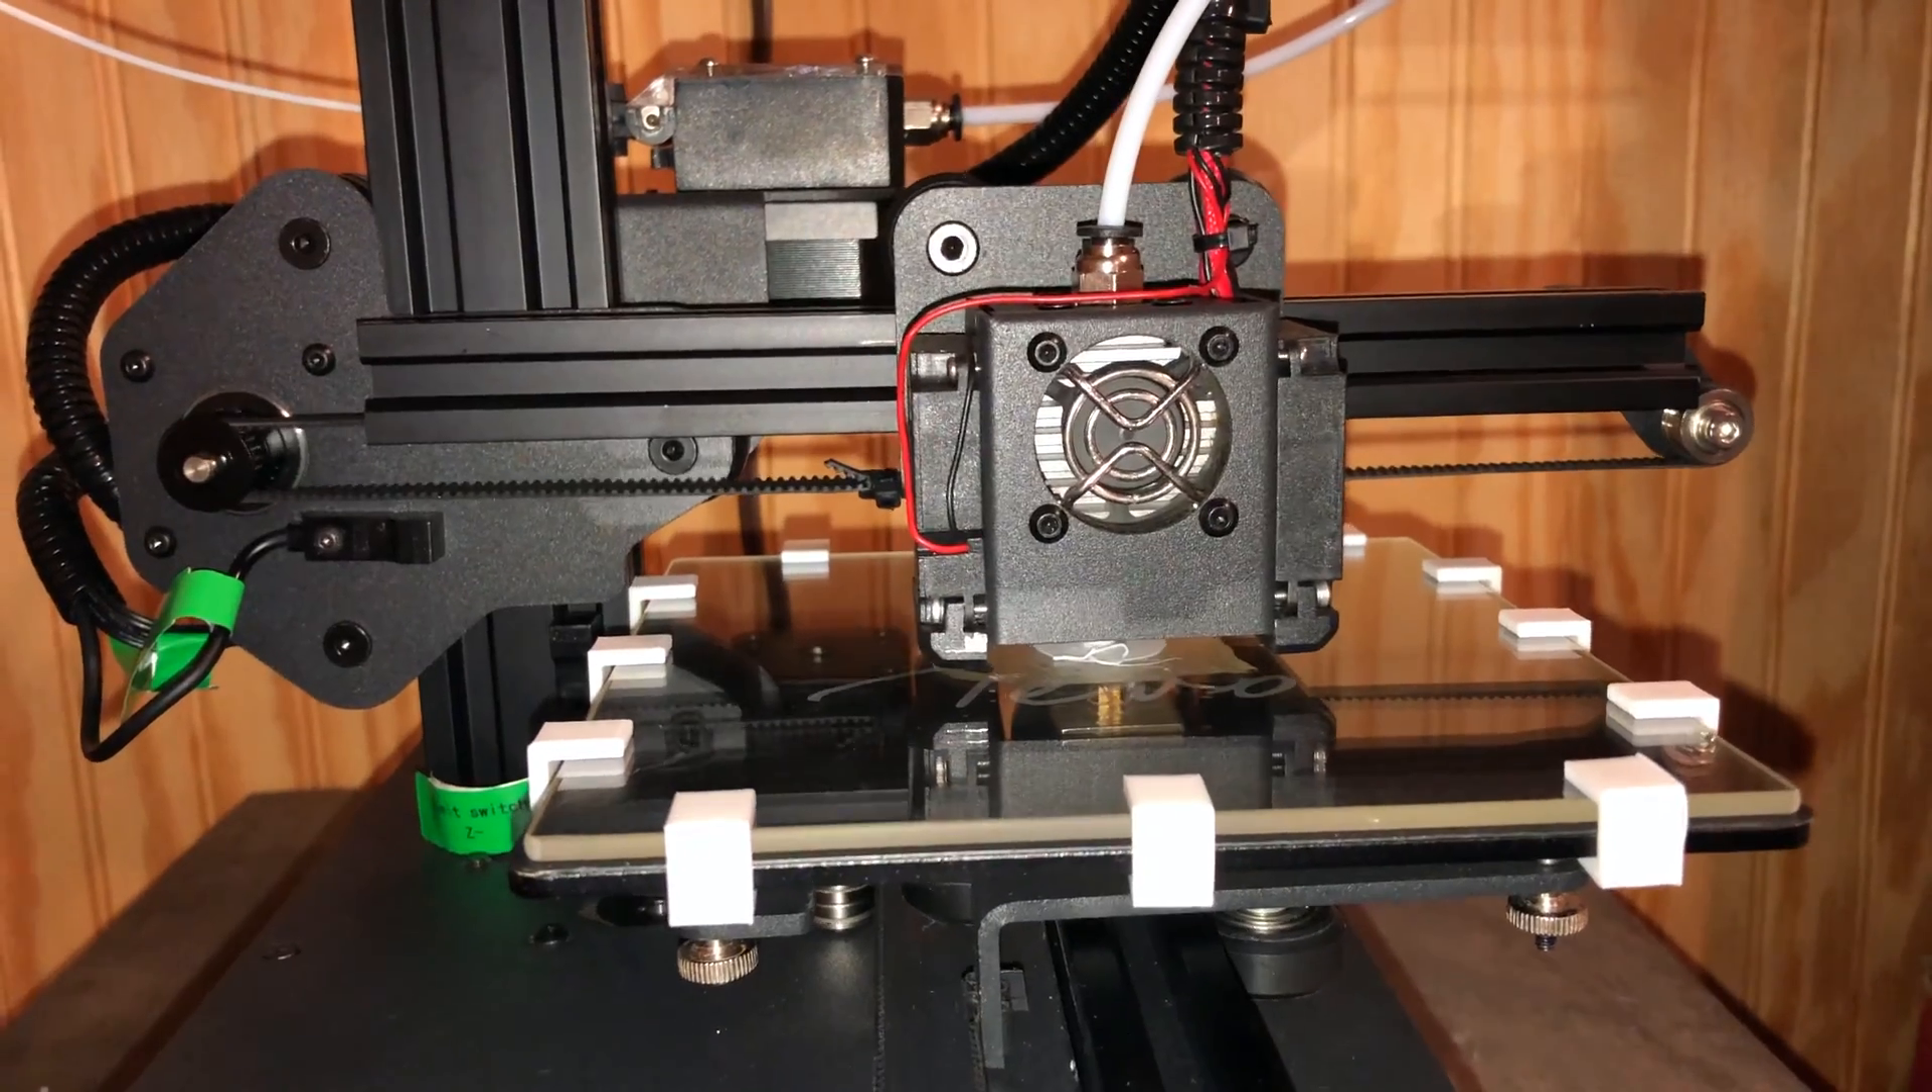All right, there are my new clips all installed.